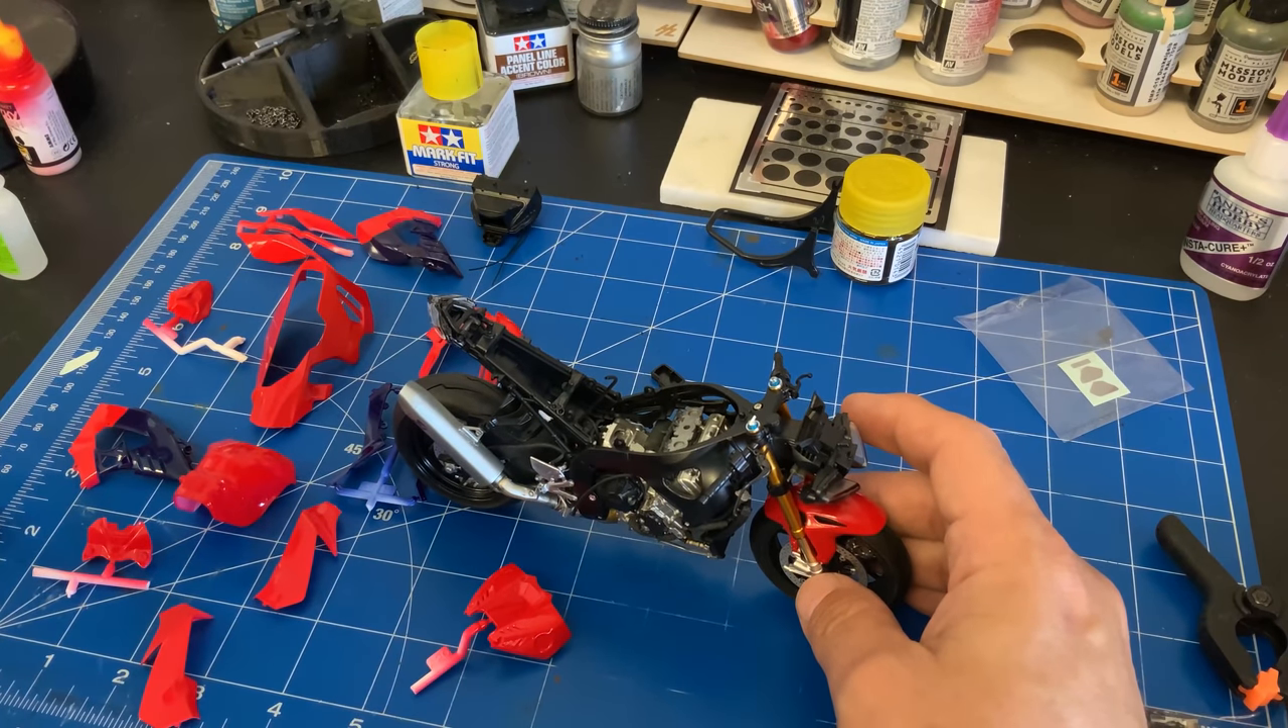And, we have our front forks attached. Now, we haven't attached the brakes or any of the brake lines or anything like that.